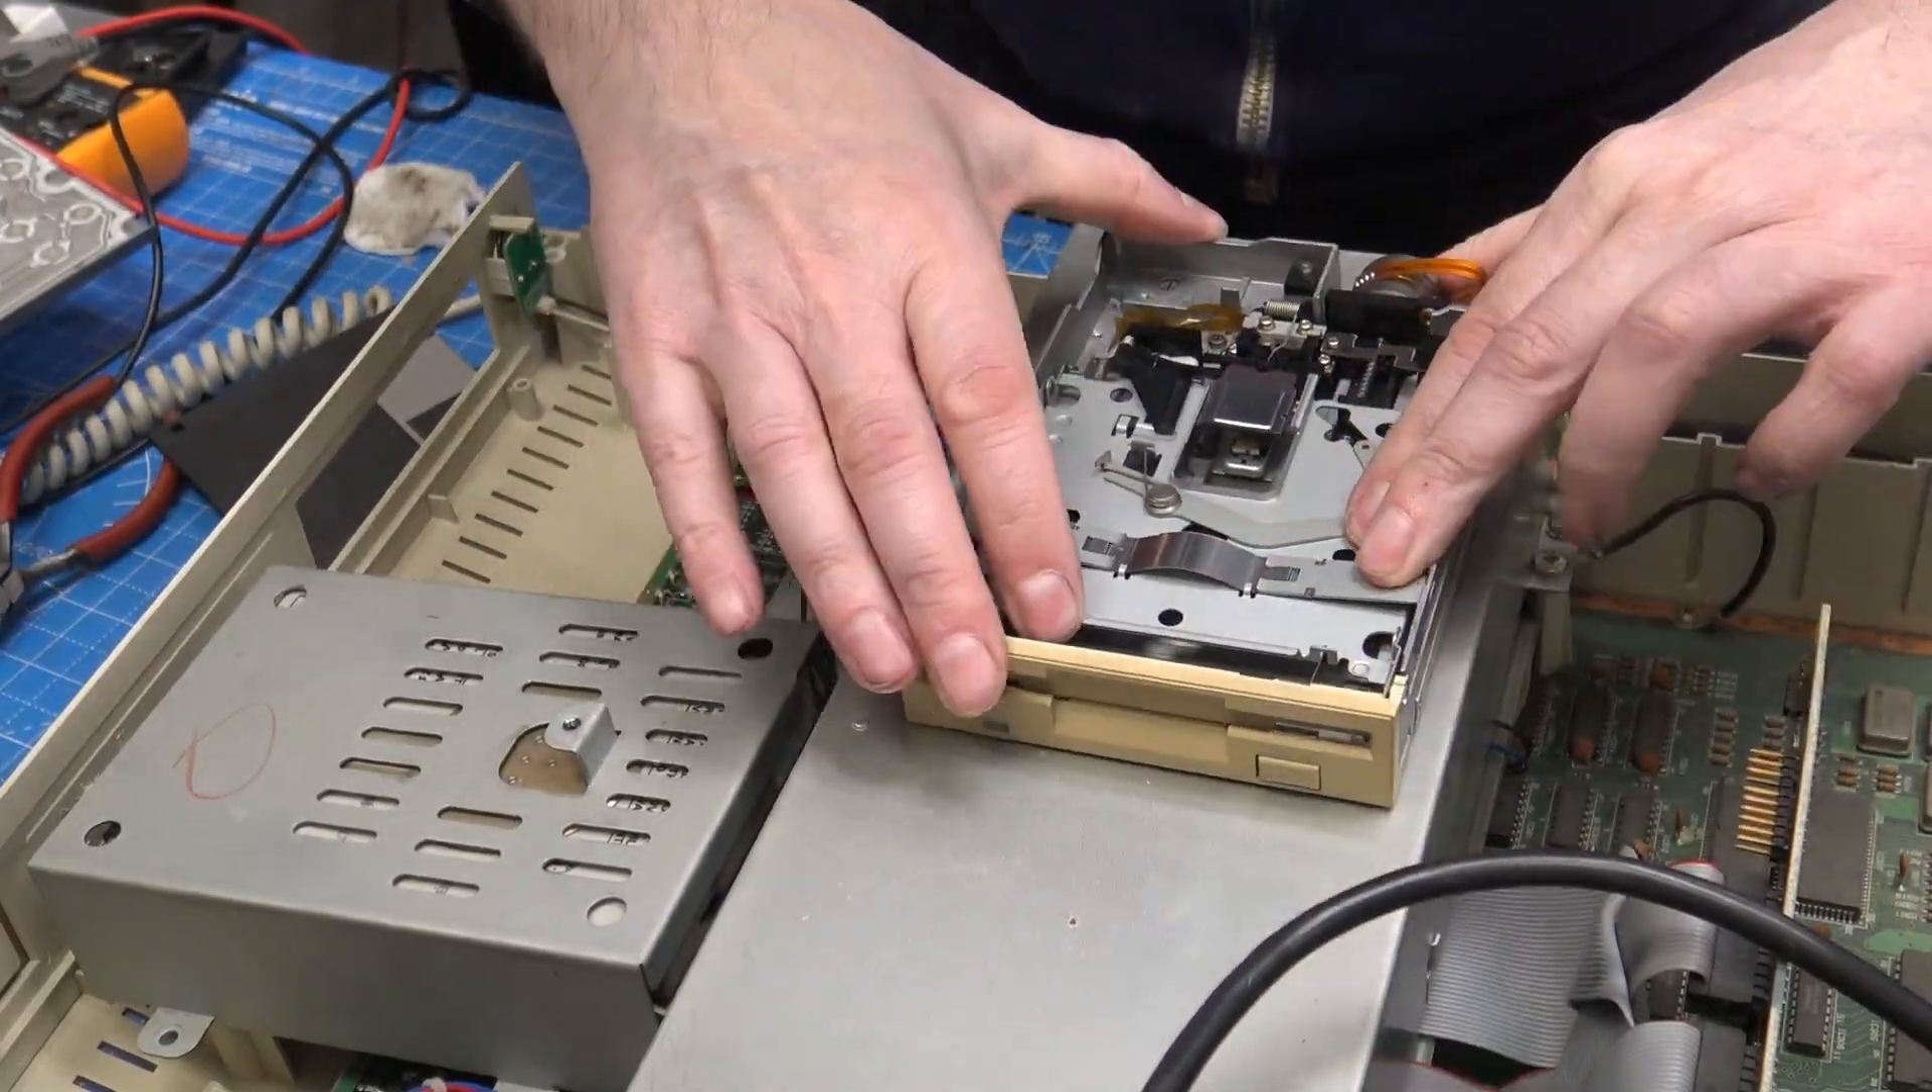Now we have the top off the drive.